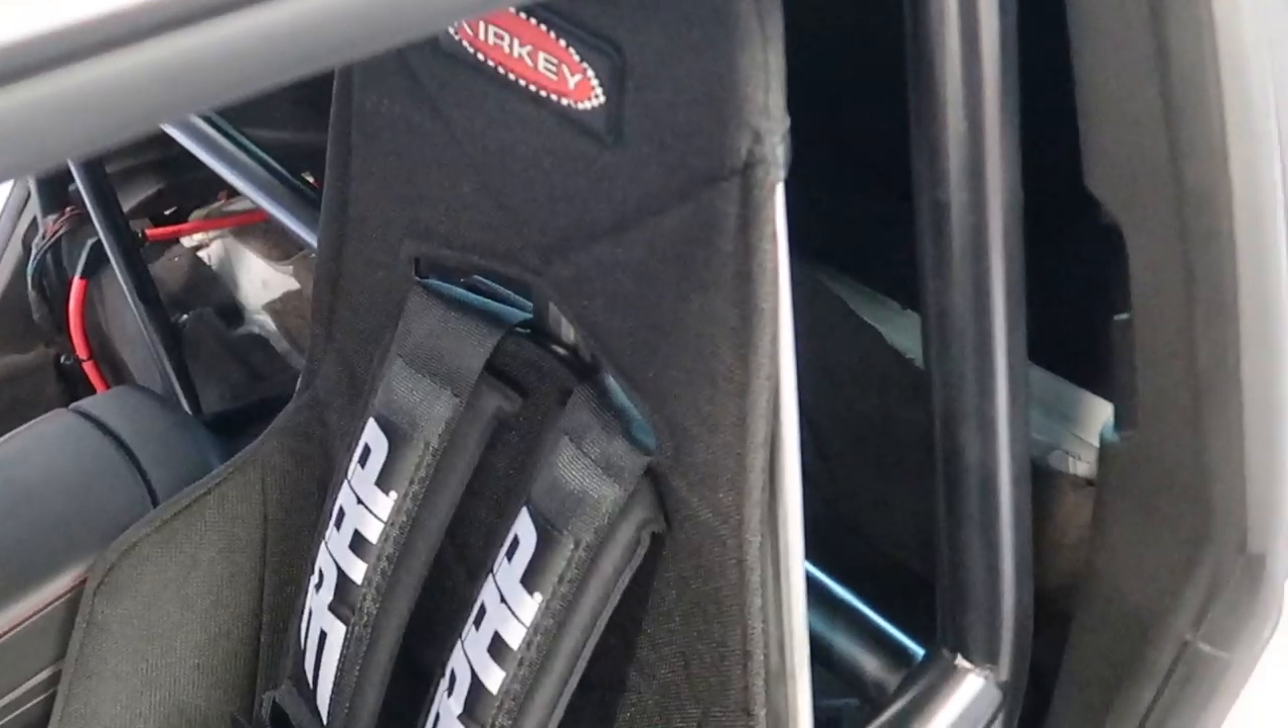But there you have it PRP seatbelts in position good to go for my size.